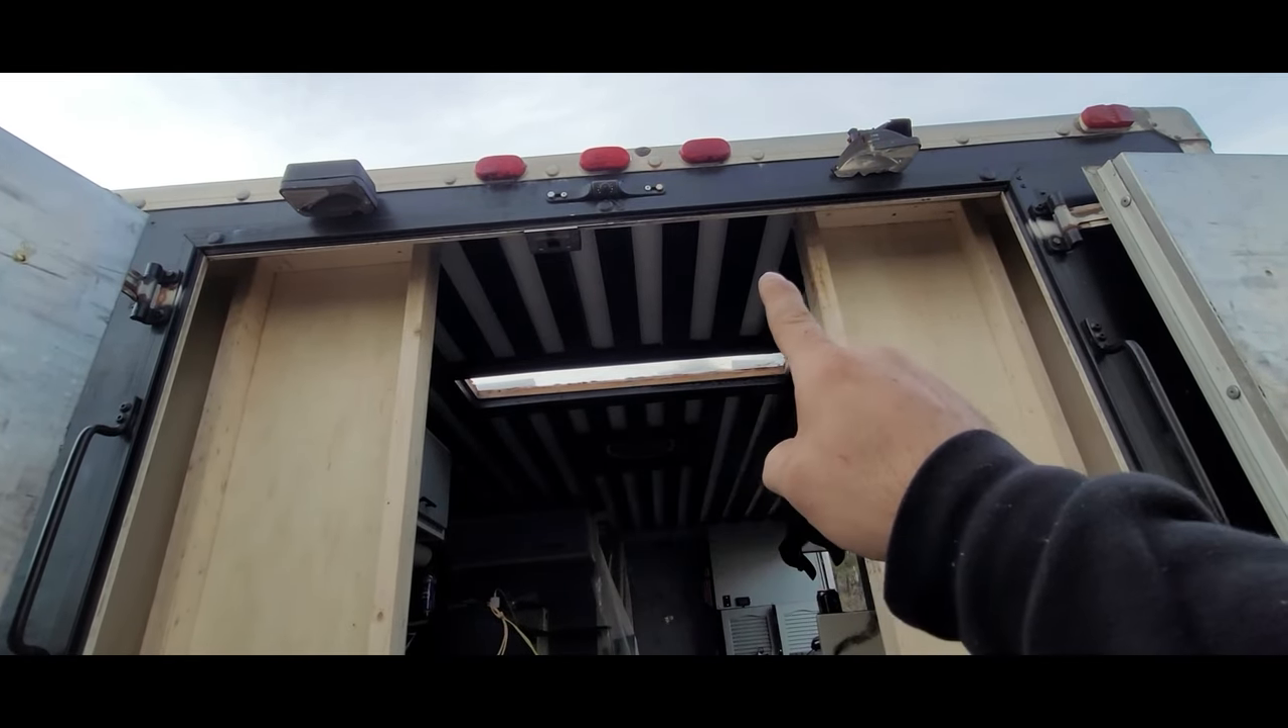Okay, so now we have both of the sides of the wall installed.